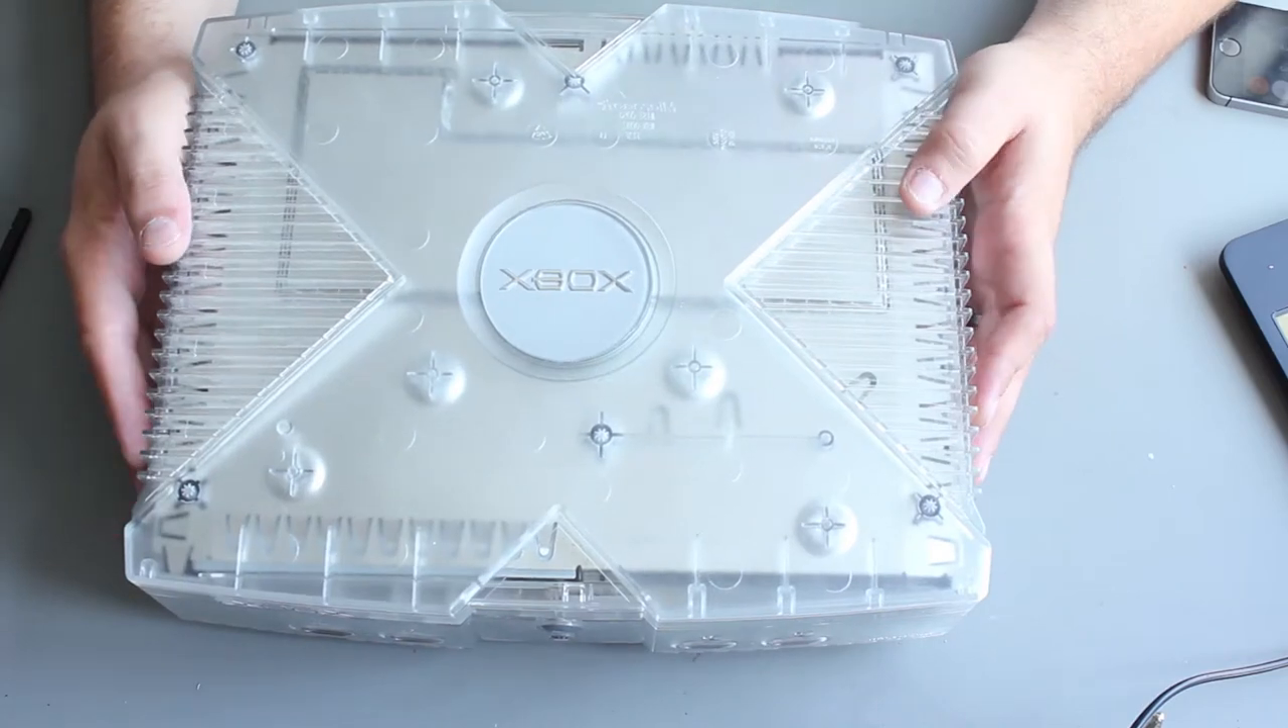And there we go our xbox is back together.